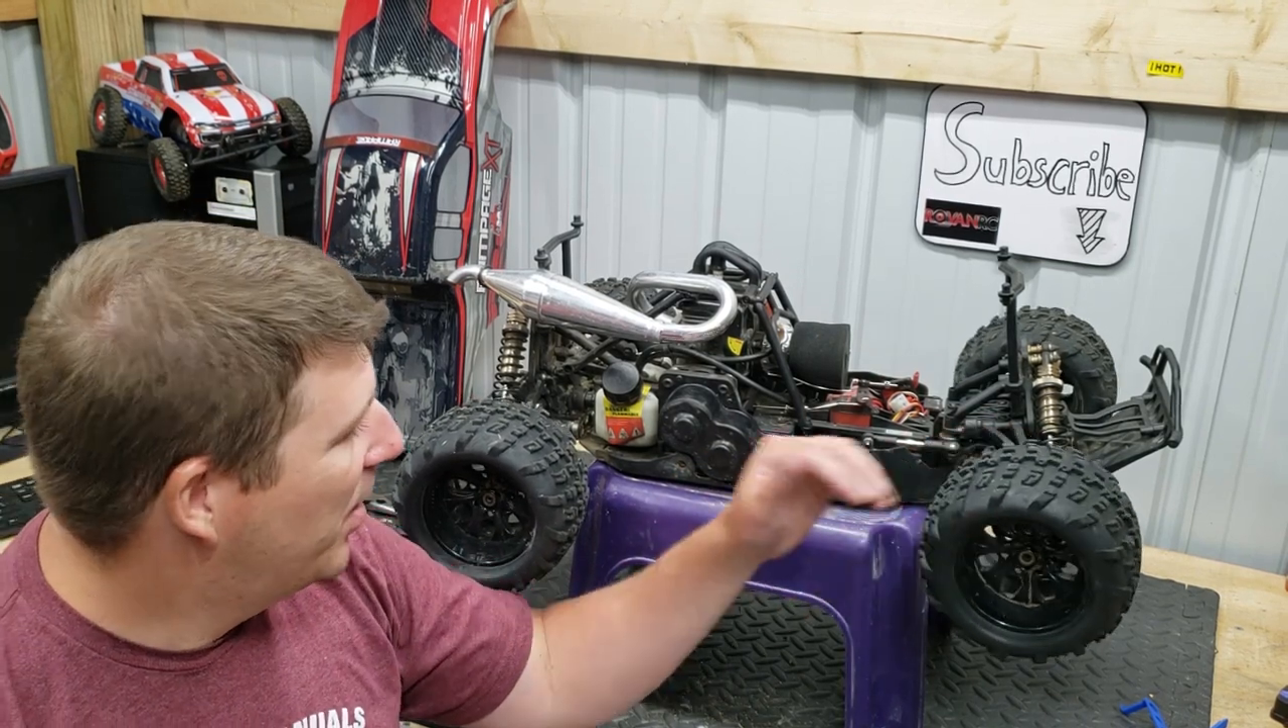All right we got the wheels on.